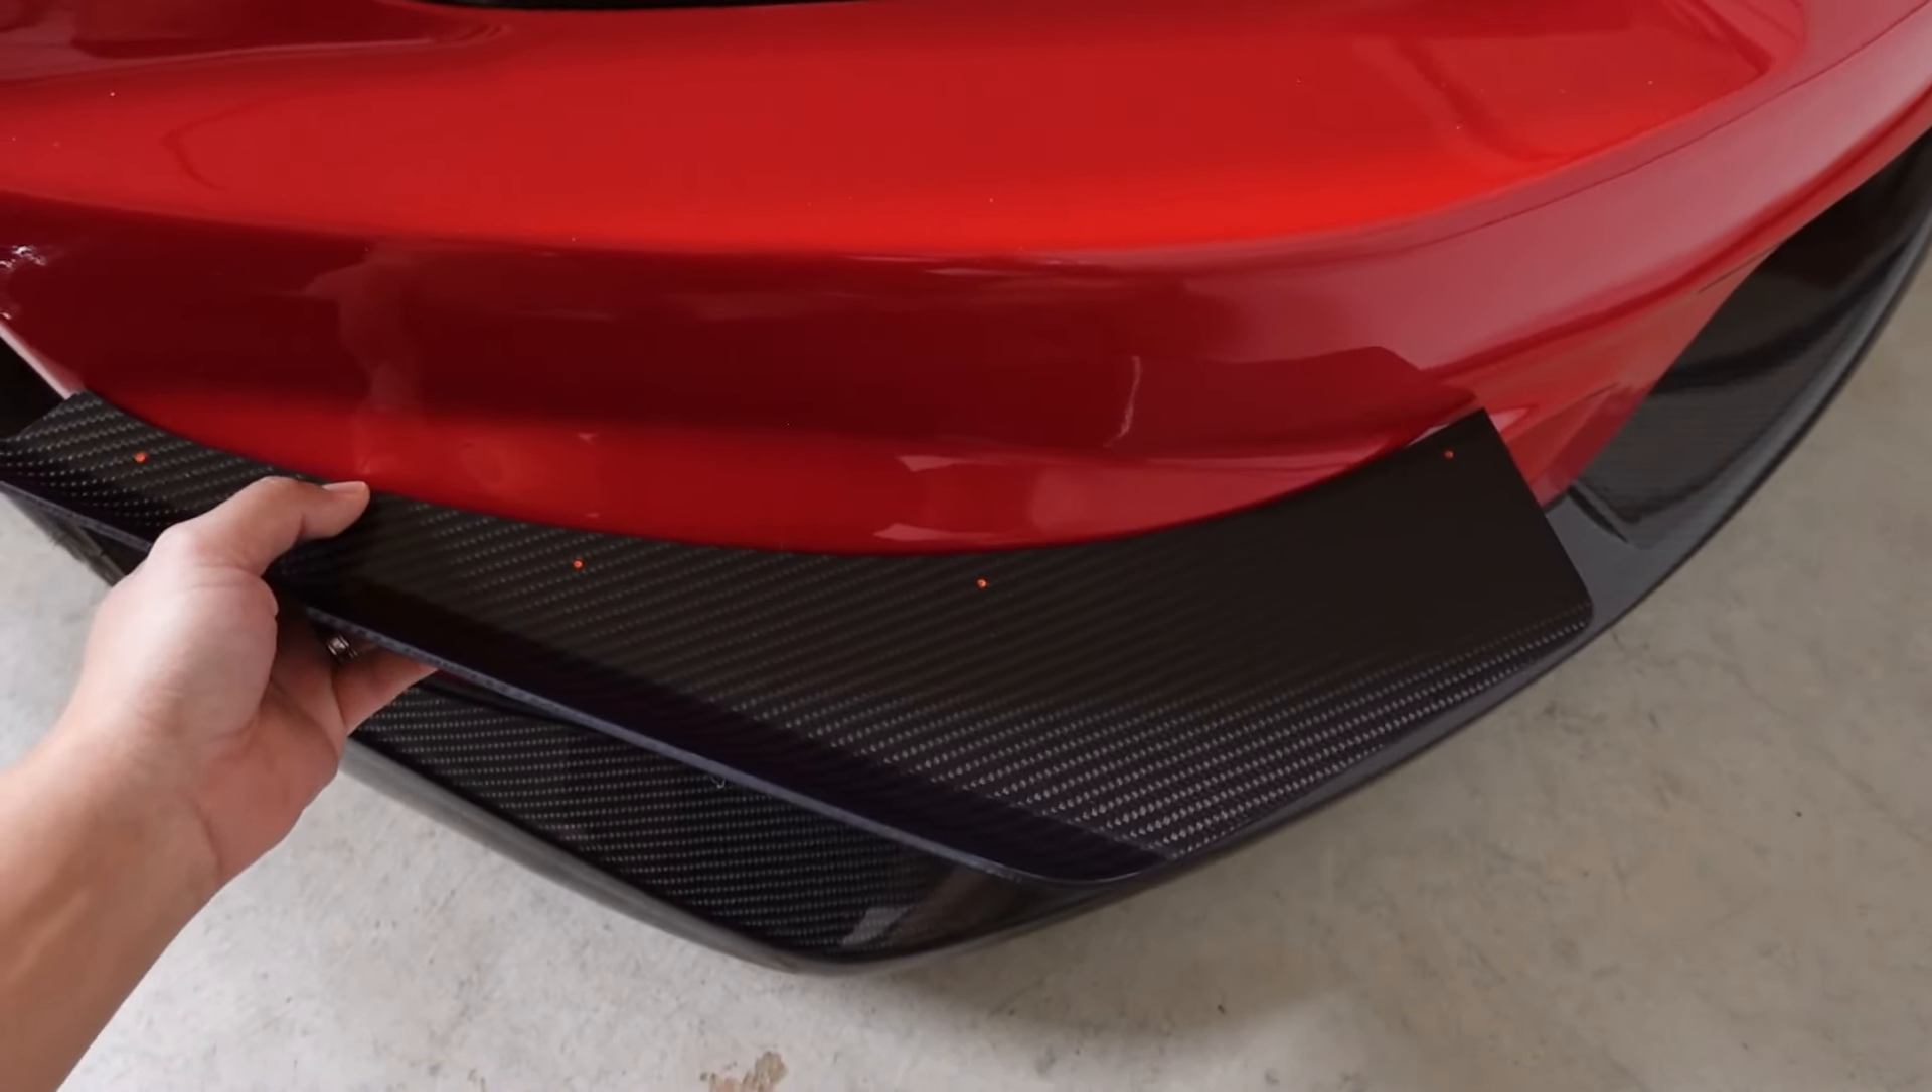So as you can tell fitment is nice and flush and that's because this uh canard is made specifically for the Voltex racing front bumper.